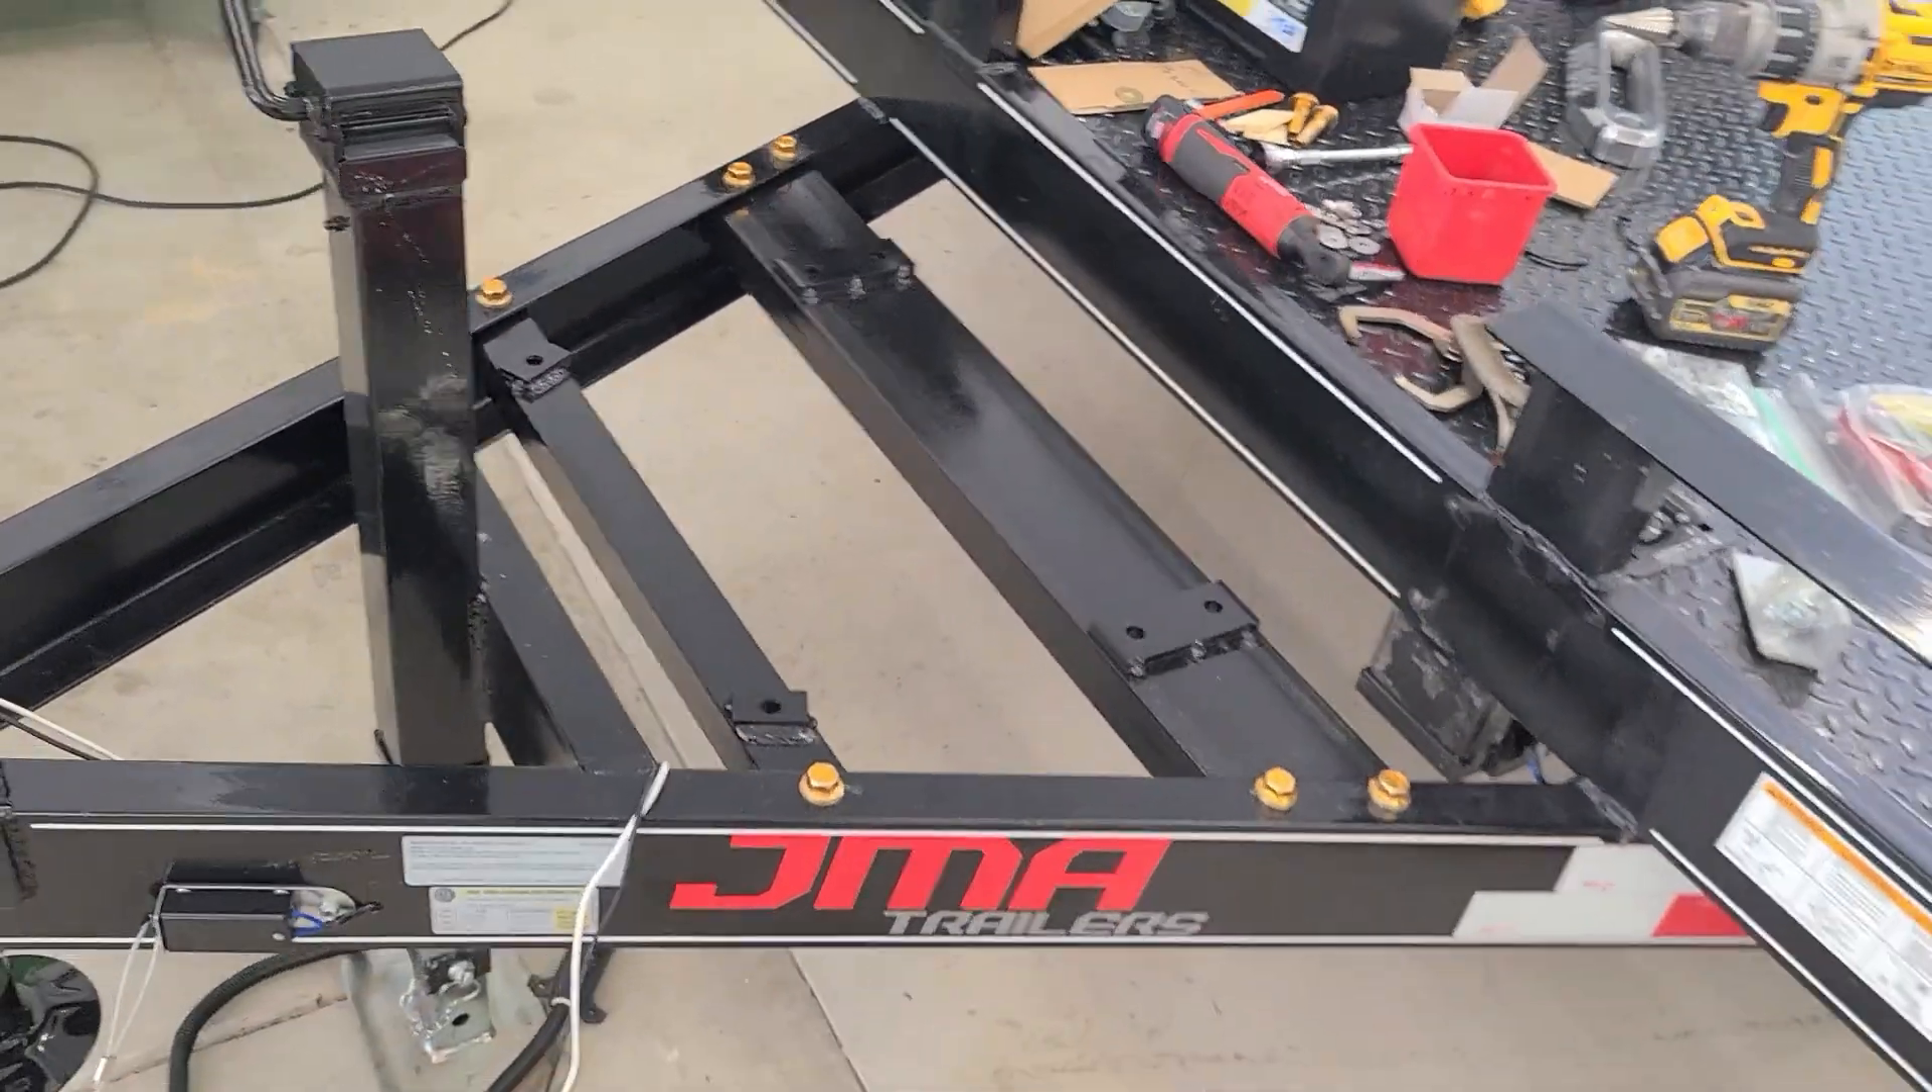We finished everything with the exact same zinc bolts on top to make it look a little bit nicer and hopefully this is the last time we ever have to put this box on this trailer.